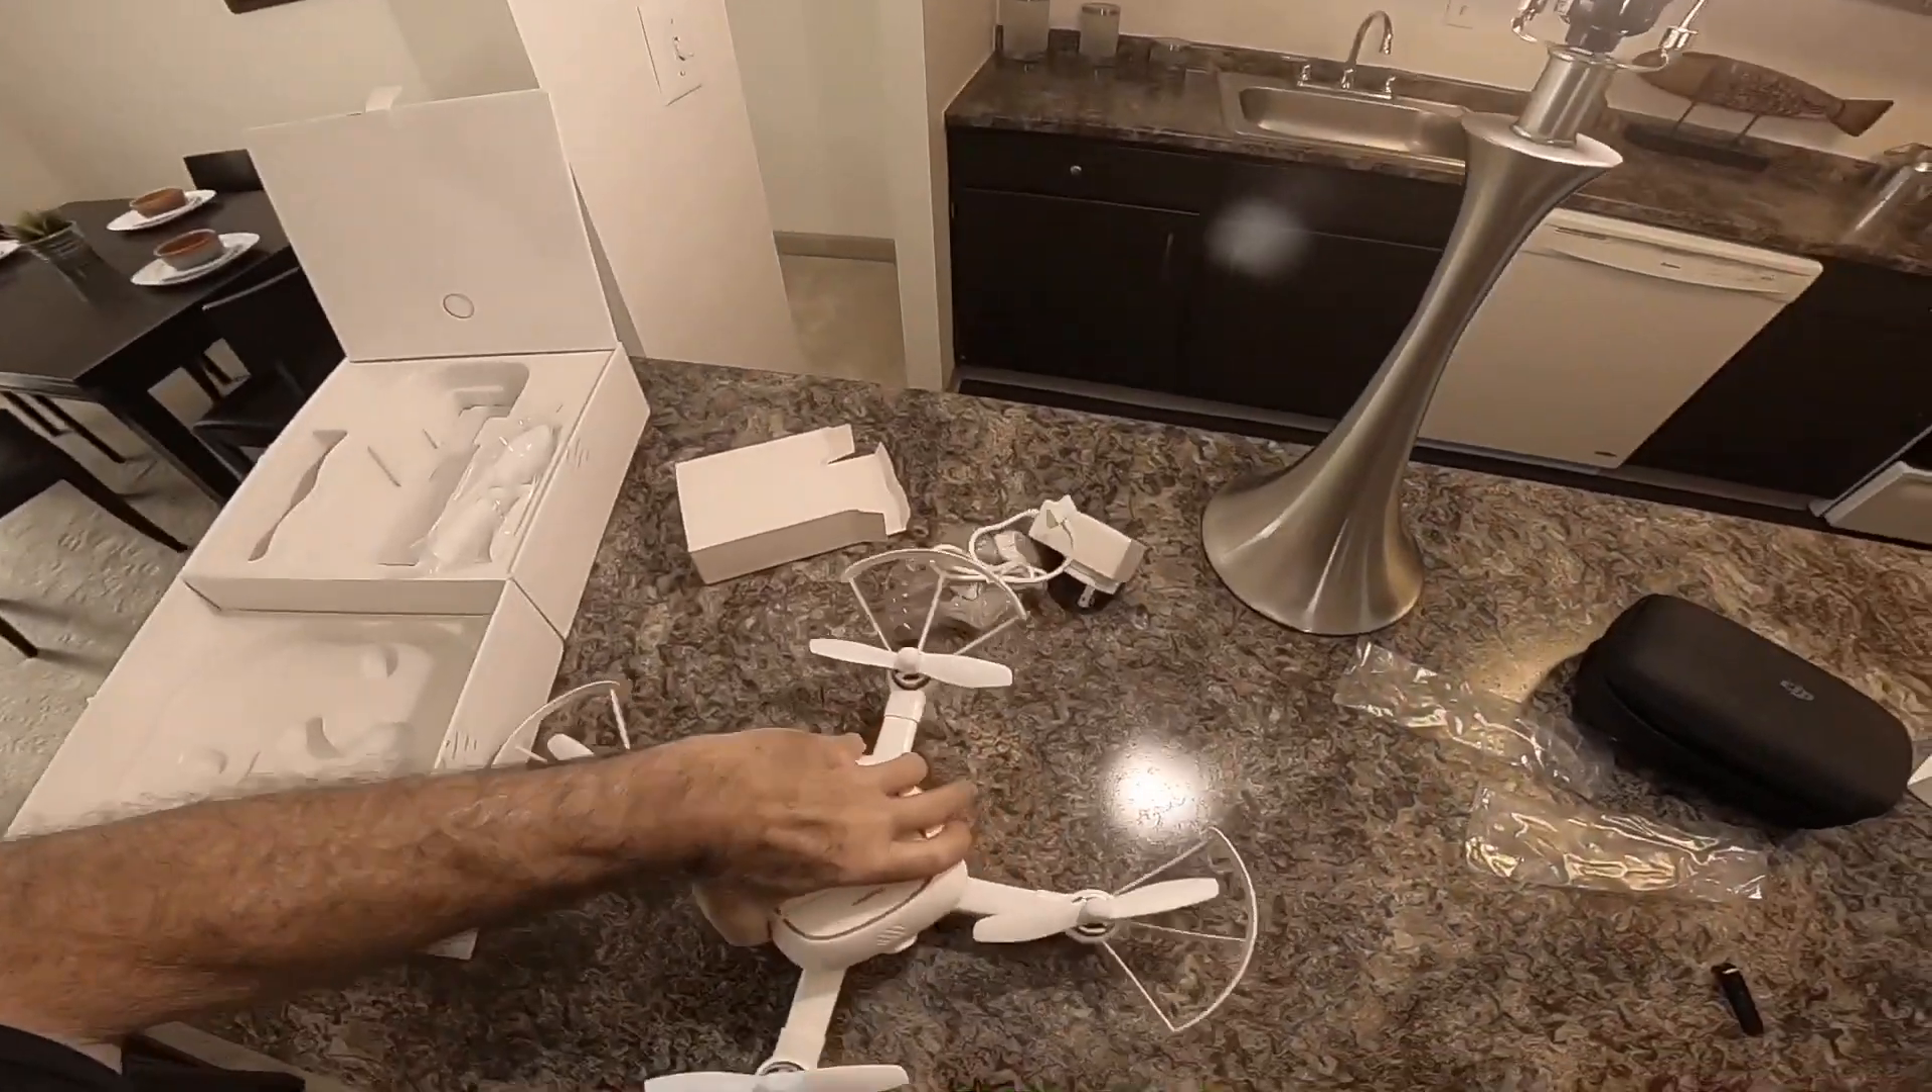We got the props on all put together now.